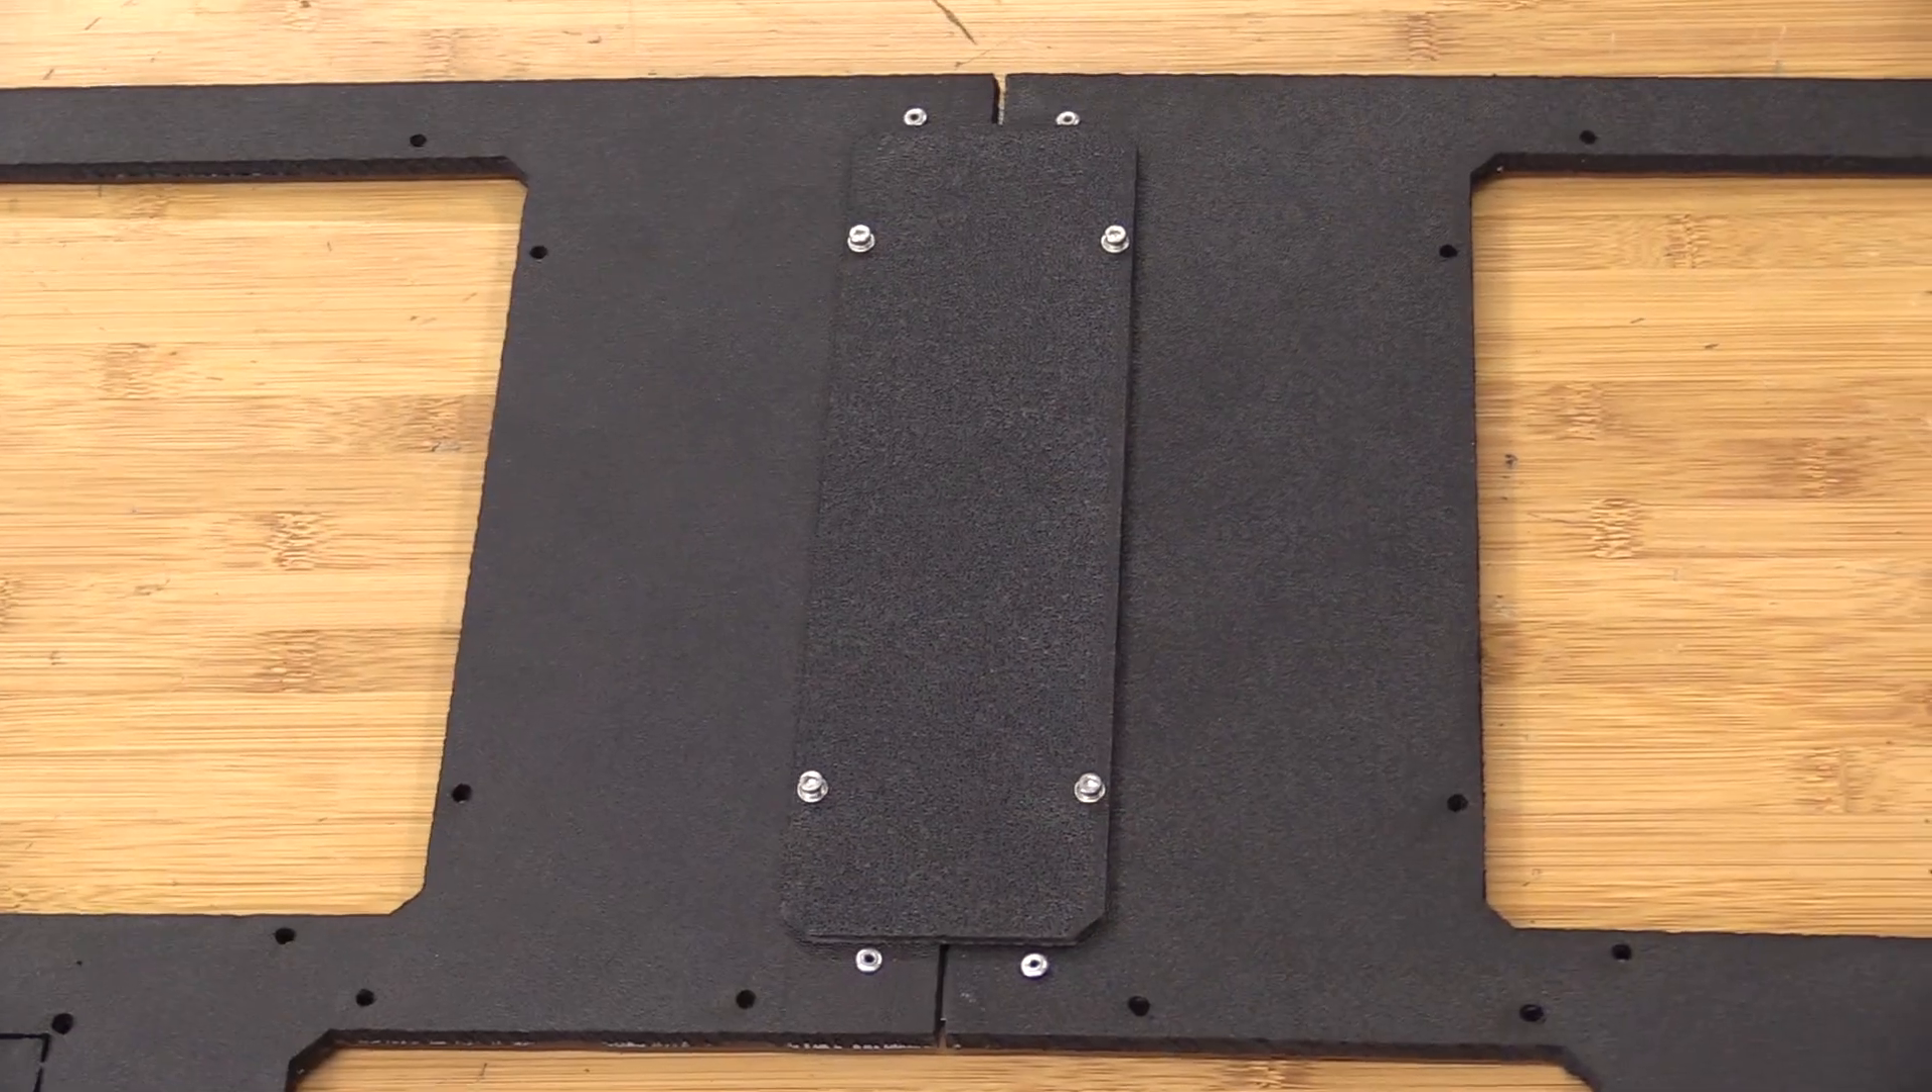Uh i've also gone ahead and taken our com panel uh cover uh and installed that with just simply four screws.